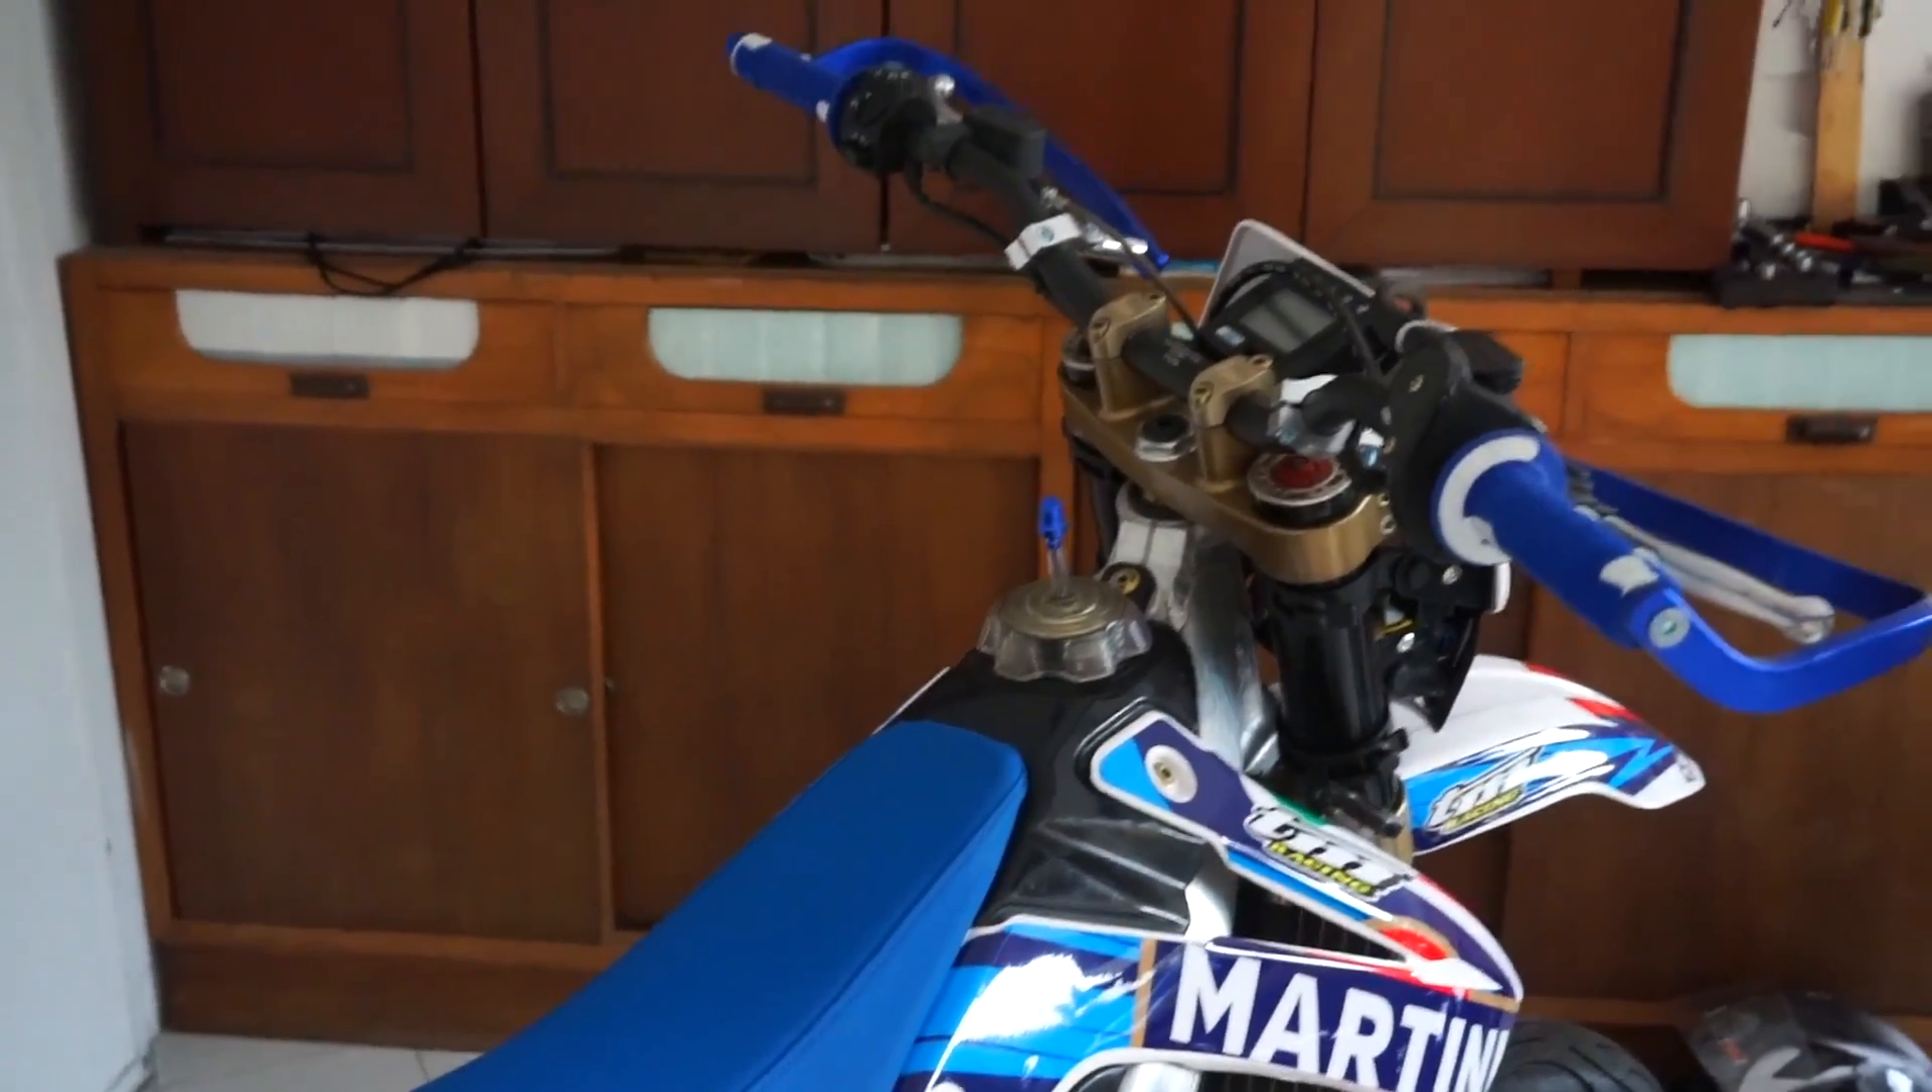E niente, ecco qua il serbatoio montato raga.